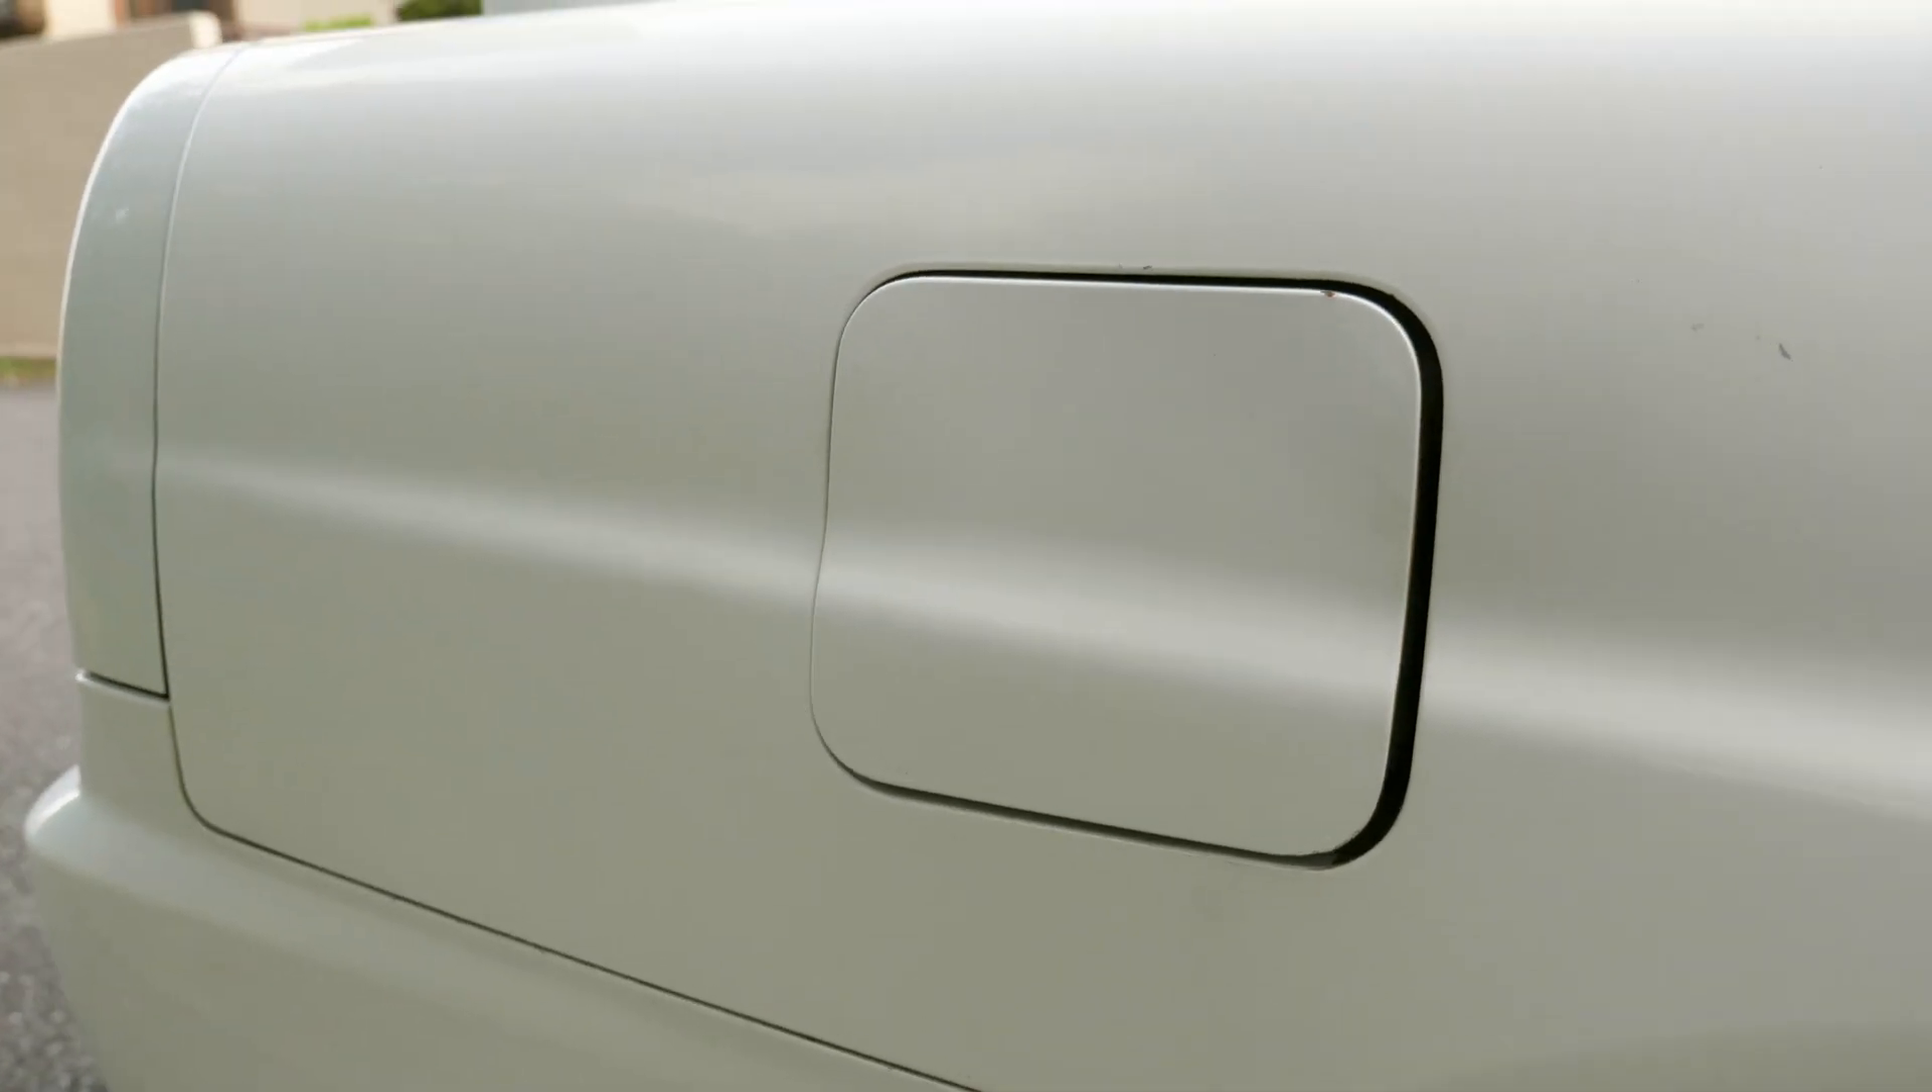And then the fuel filler cap doesn't line up very well.